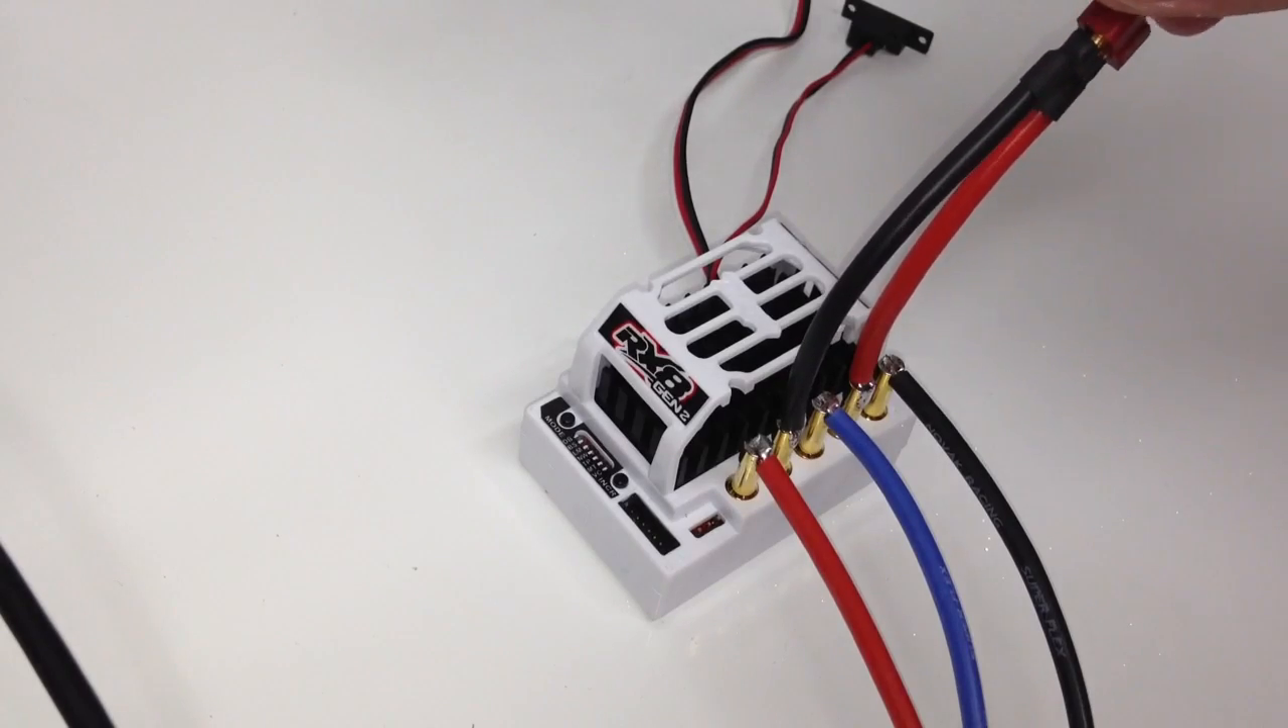All right, so I got all five wires soldered in.